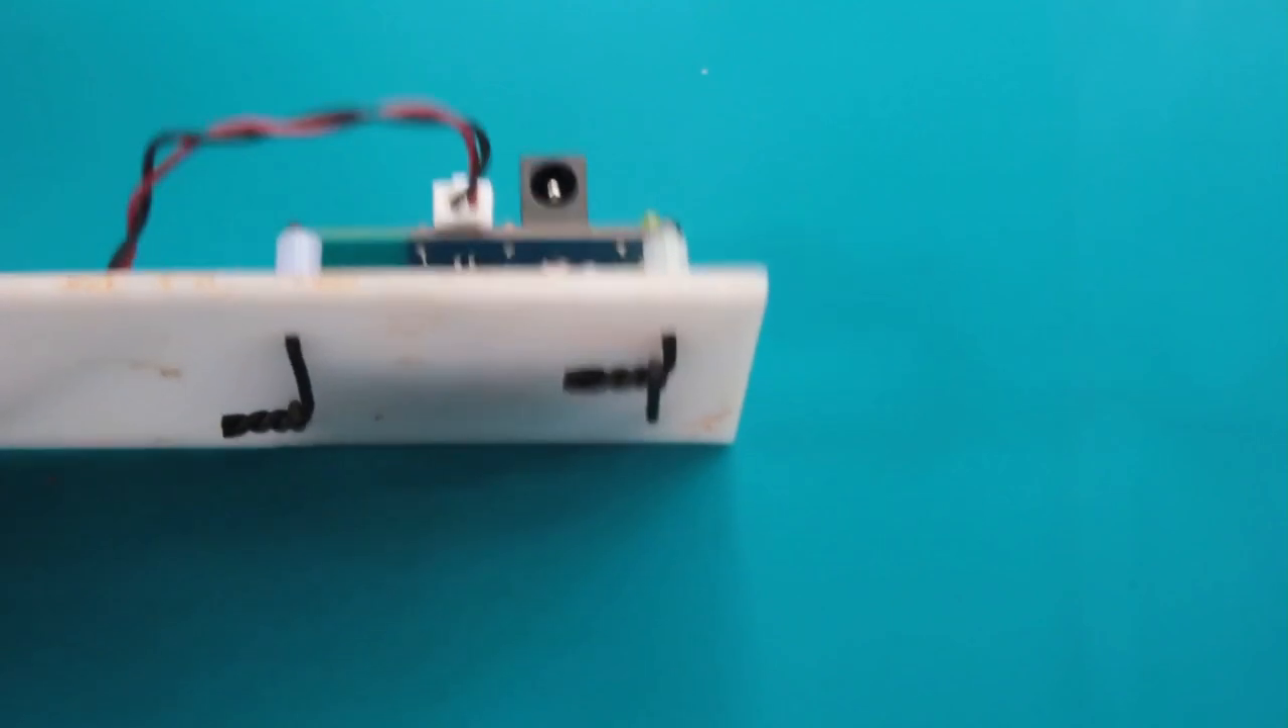The ends of the wire are twisted together on the back of the acrylic.